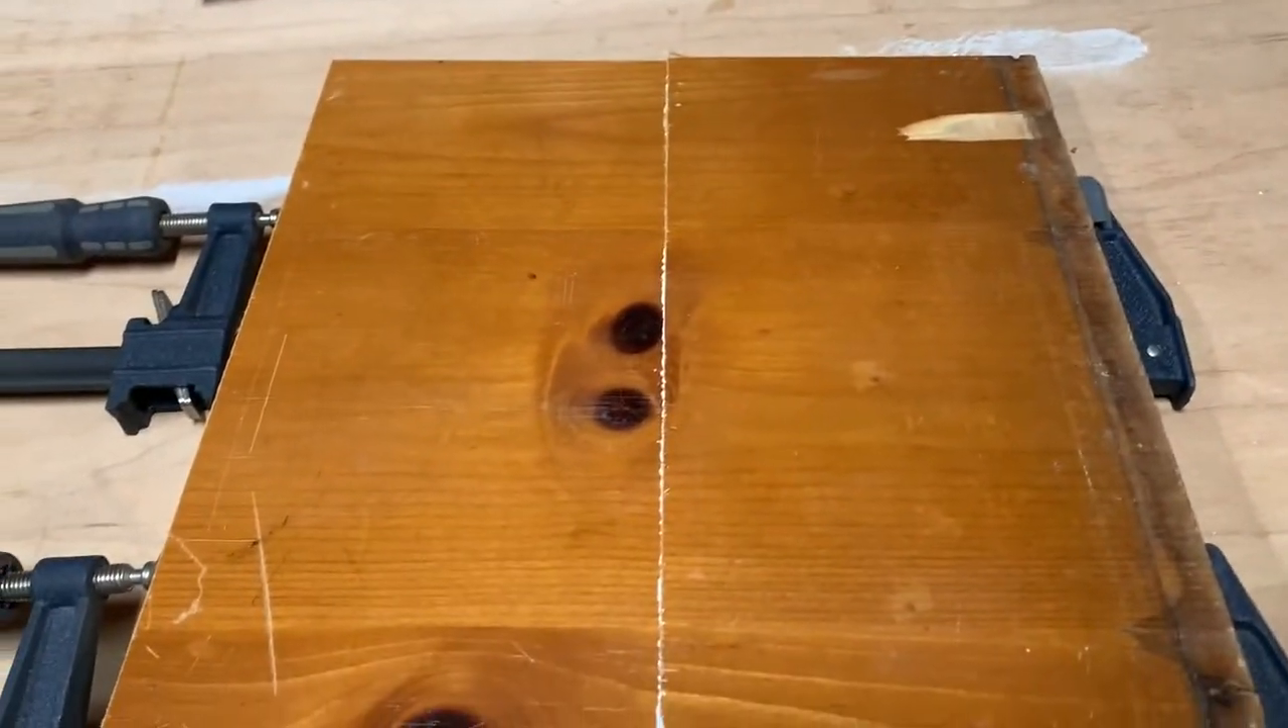All right, here's the panel all glued up. Got the clamps on it.